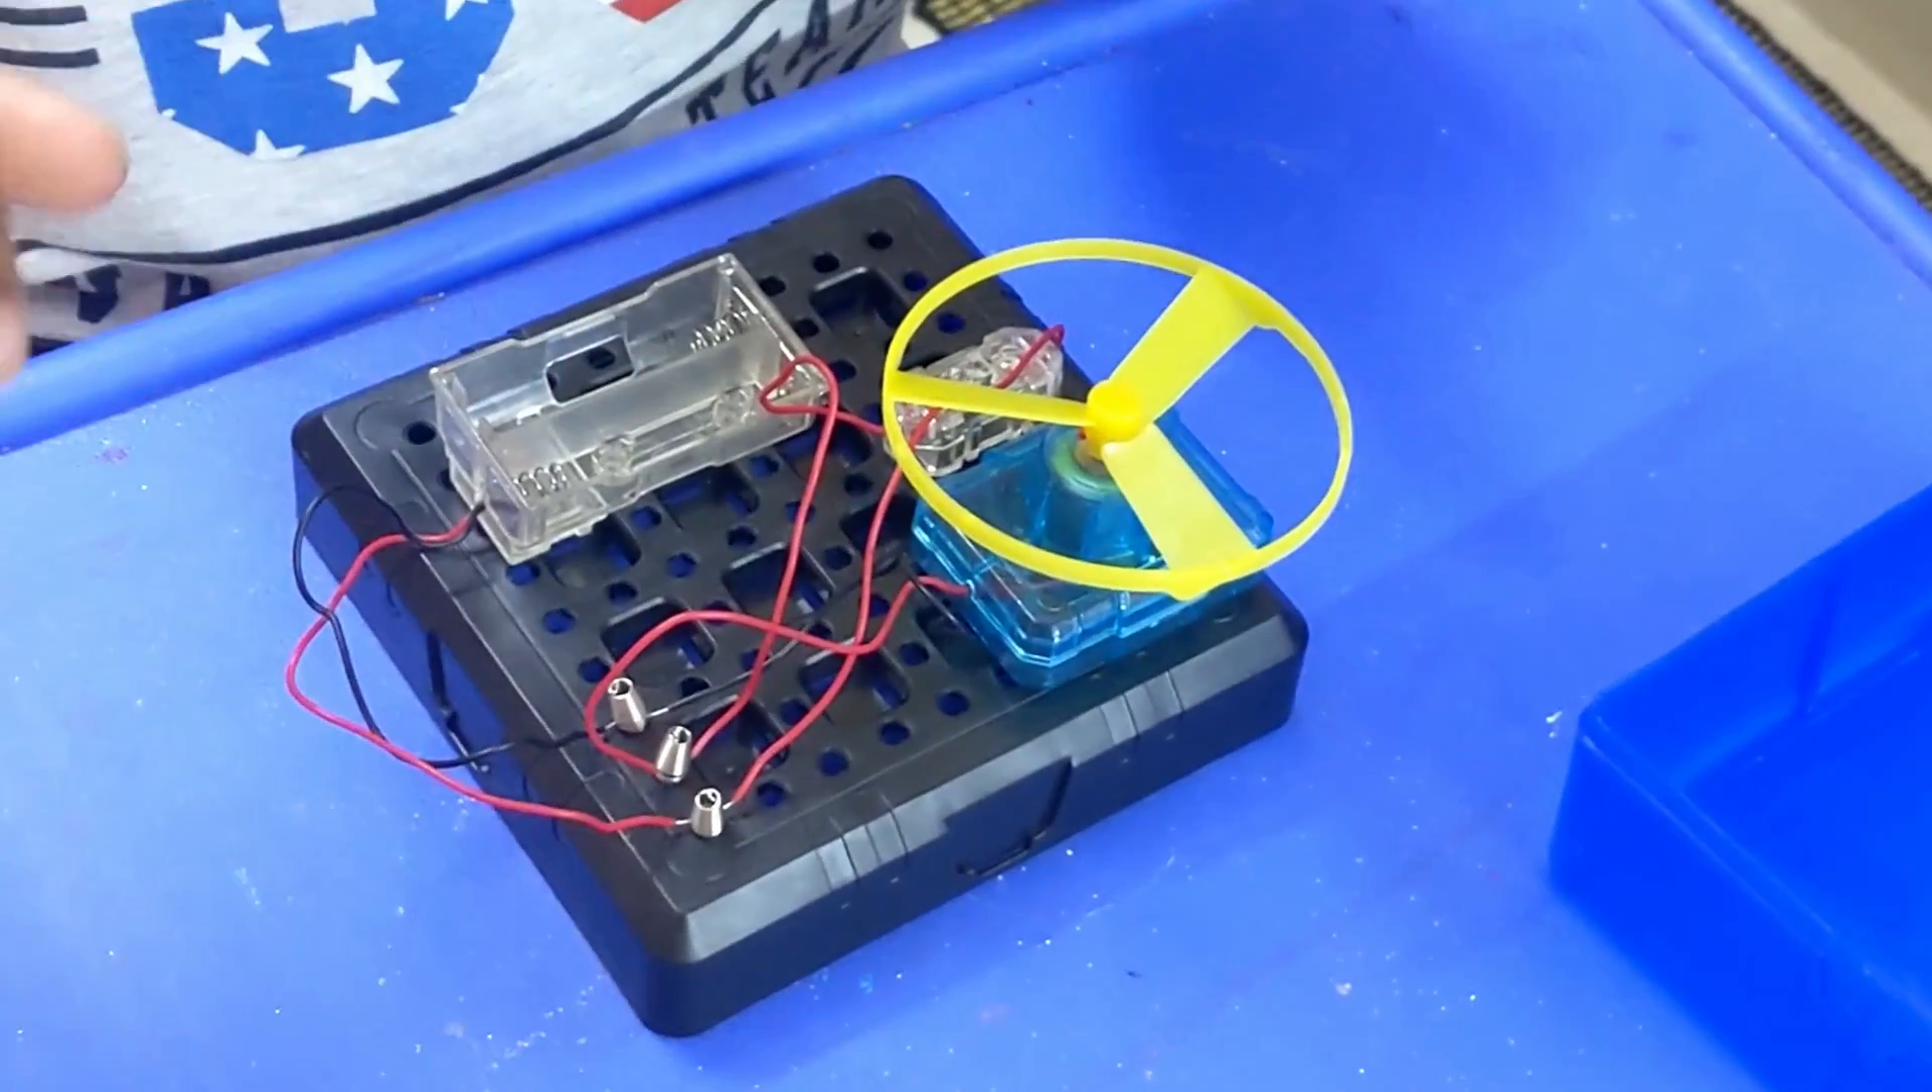Put the propeller on the motor. Done.